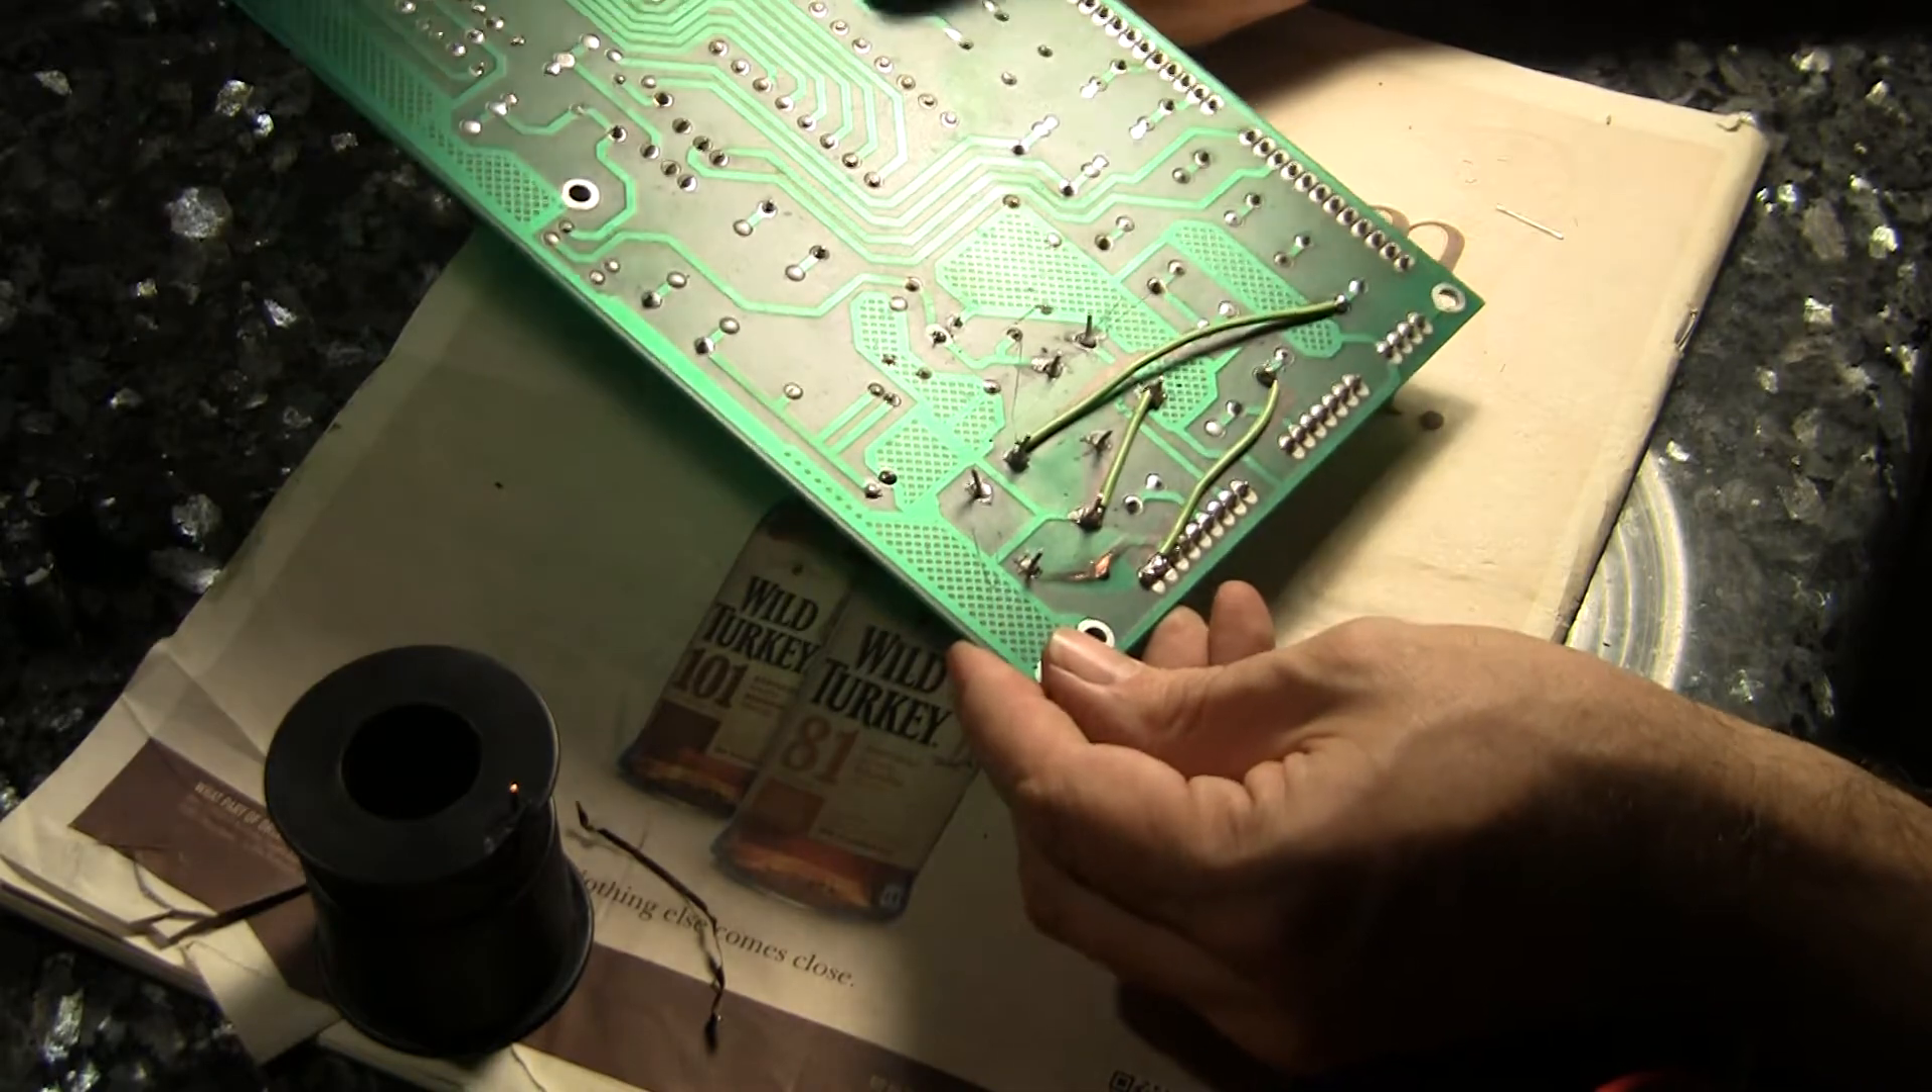So there we have the new jumpers in place.